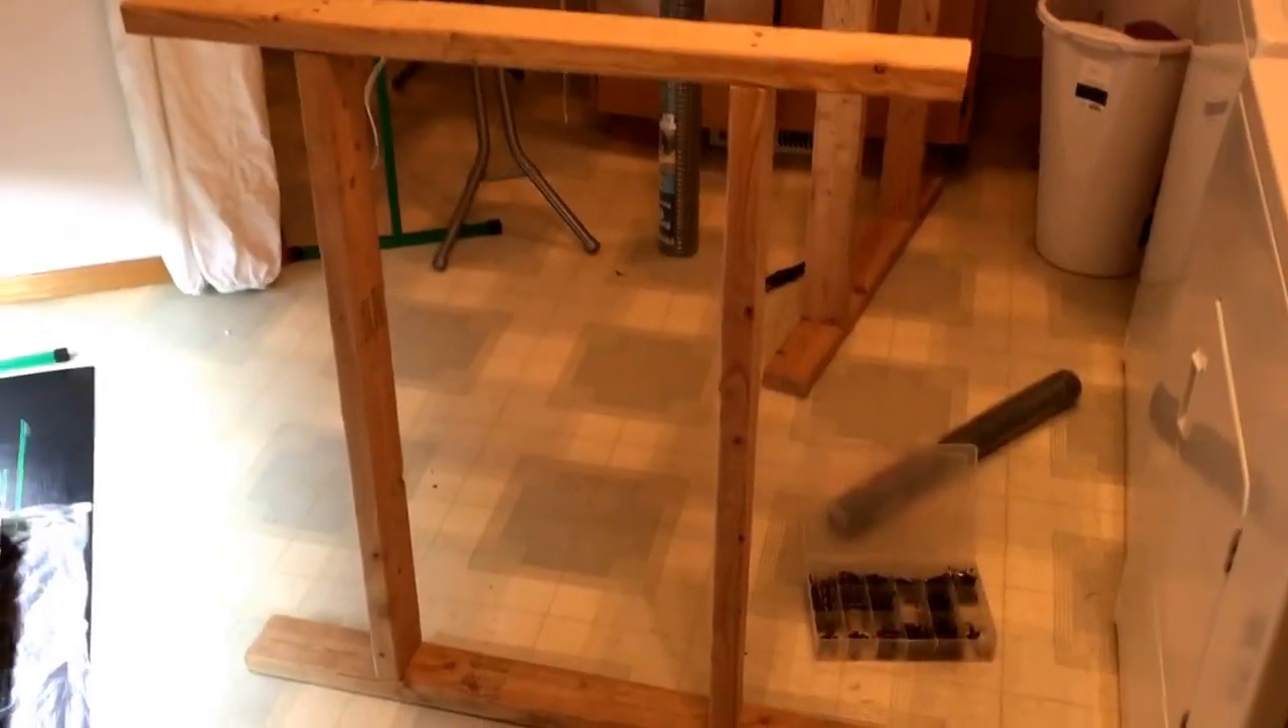And there is frame number two.